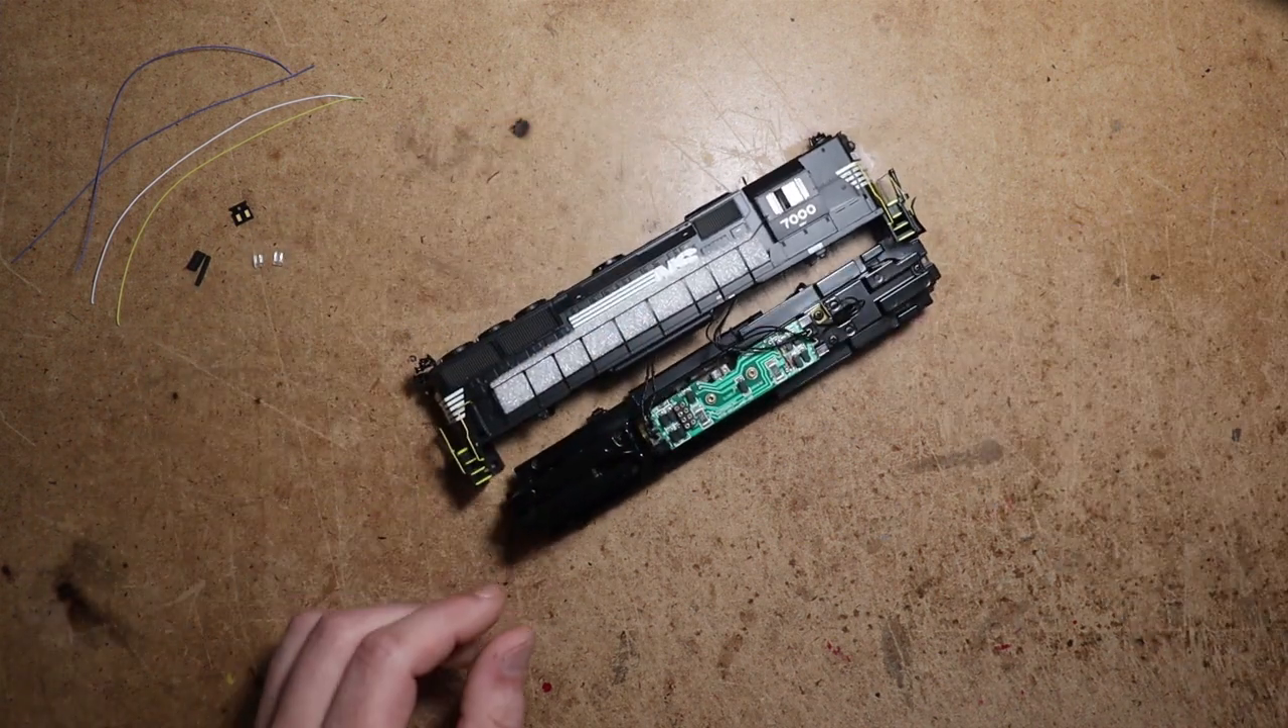So the locomotive, the couplers have been removed, and it's free from the frame here.